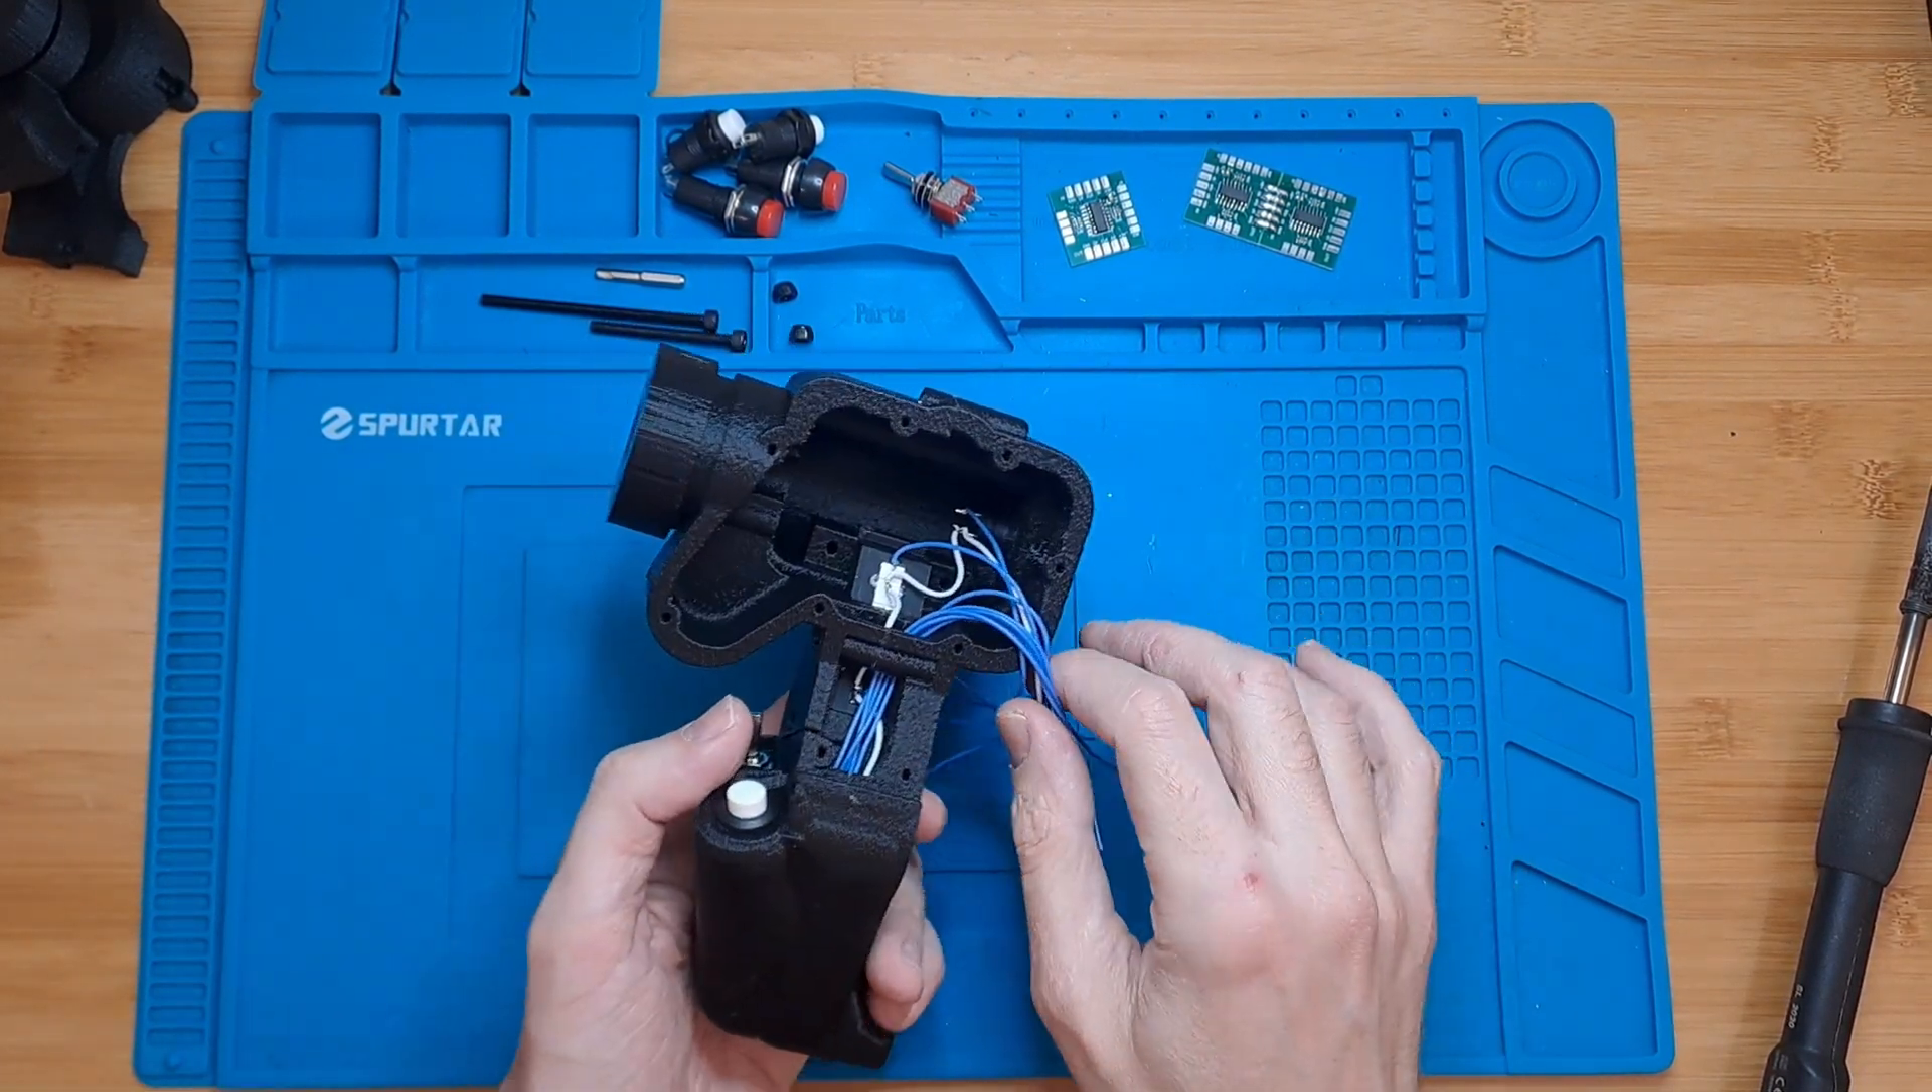So now that the grip the bottom part of the grip is assembled you should have uh something like this.